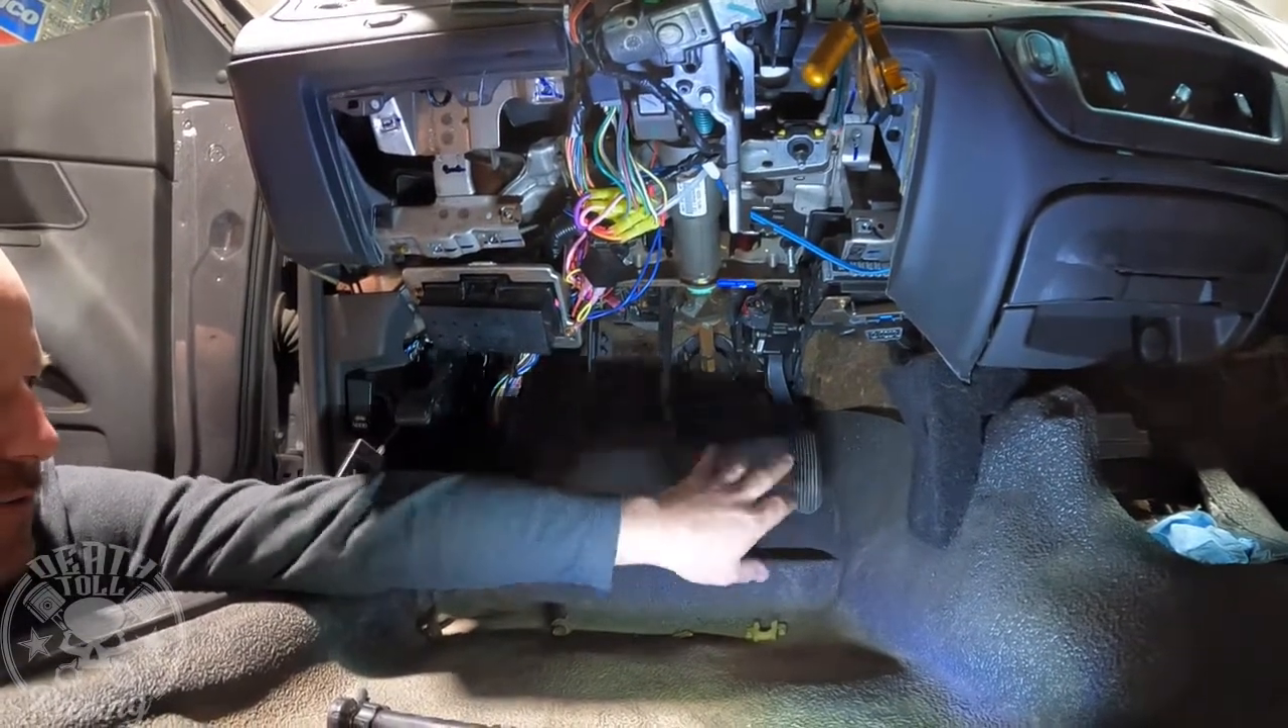Obviously i need to put the bottom of my dash back together.